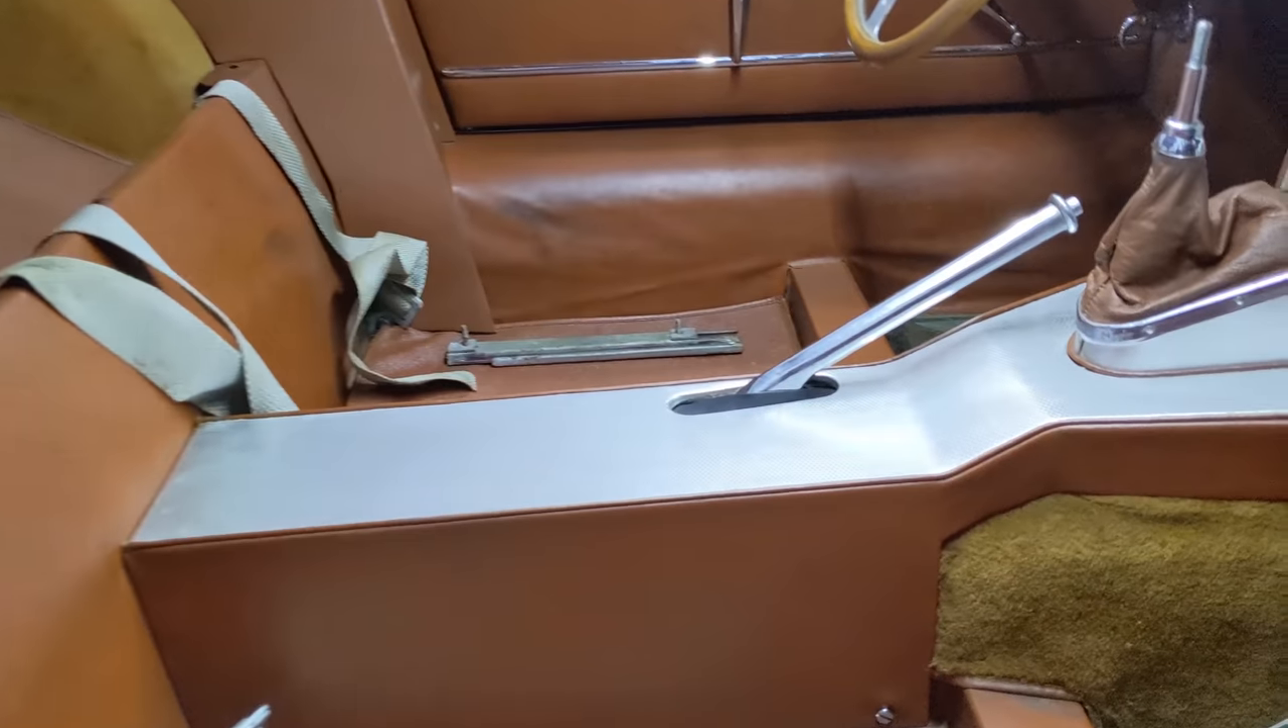It is absolutely amazing. So I got the center console in.